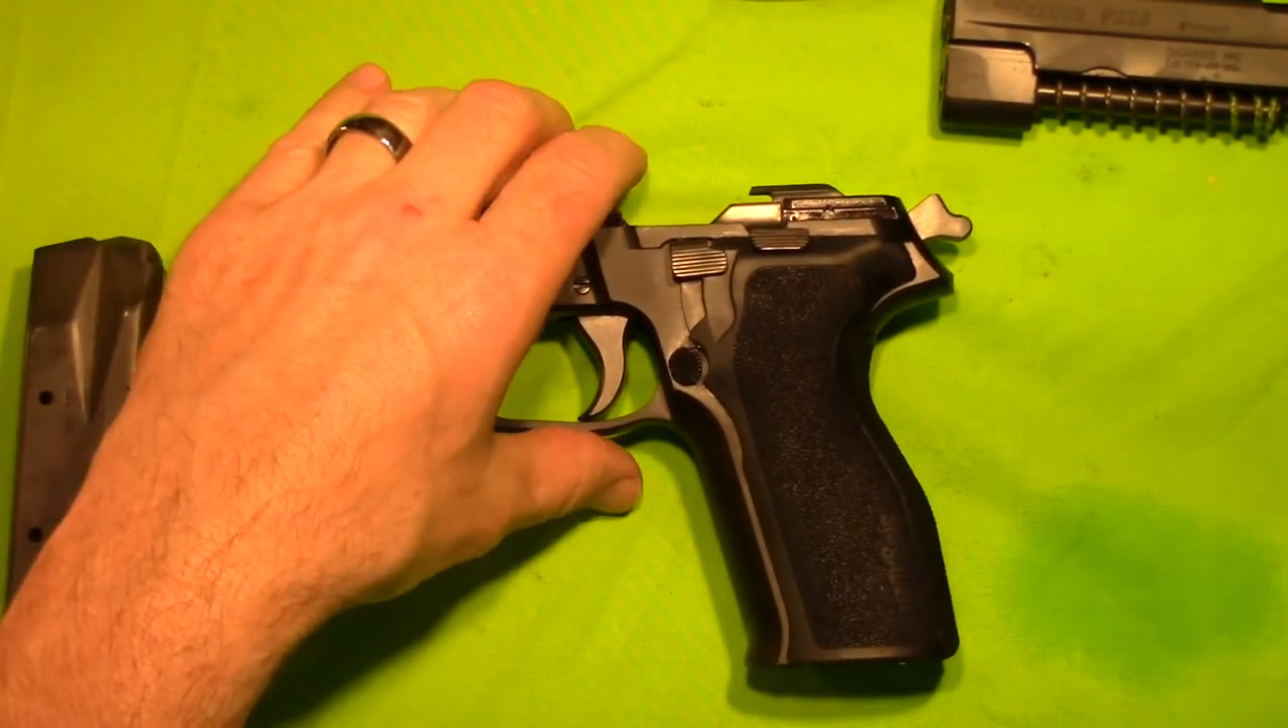So, we got the slide off.